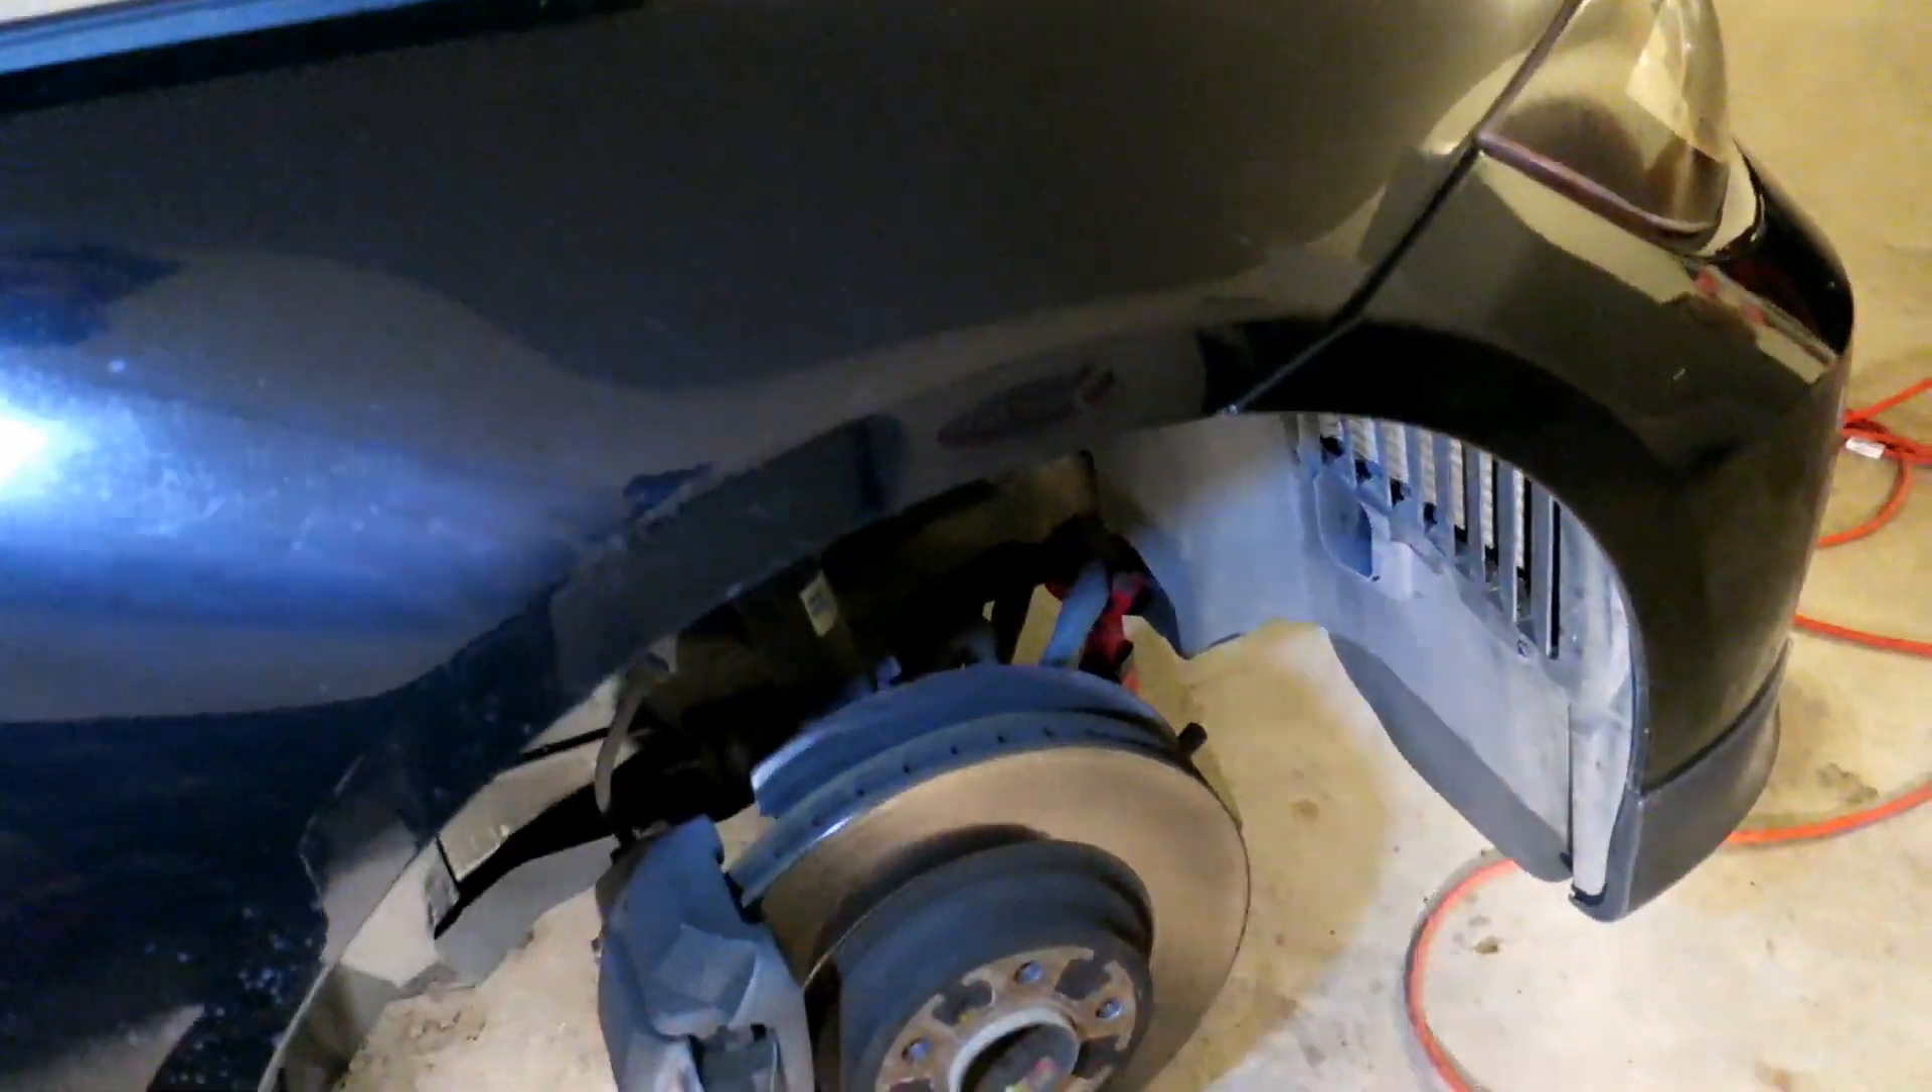Okay so I got the wheel off.